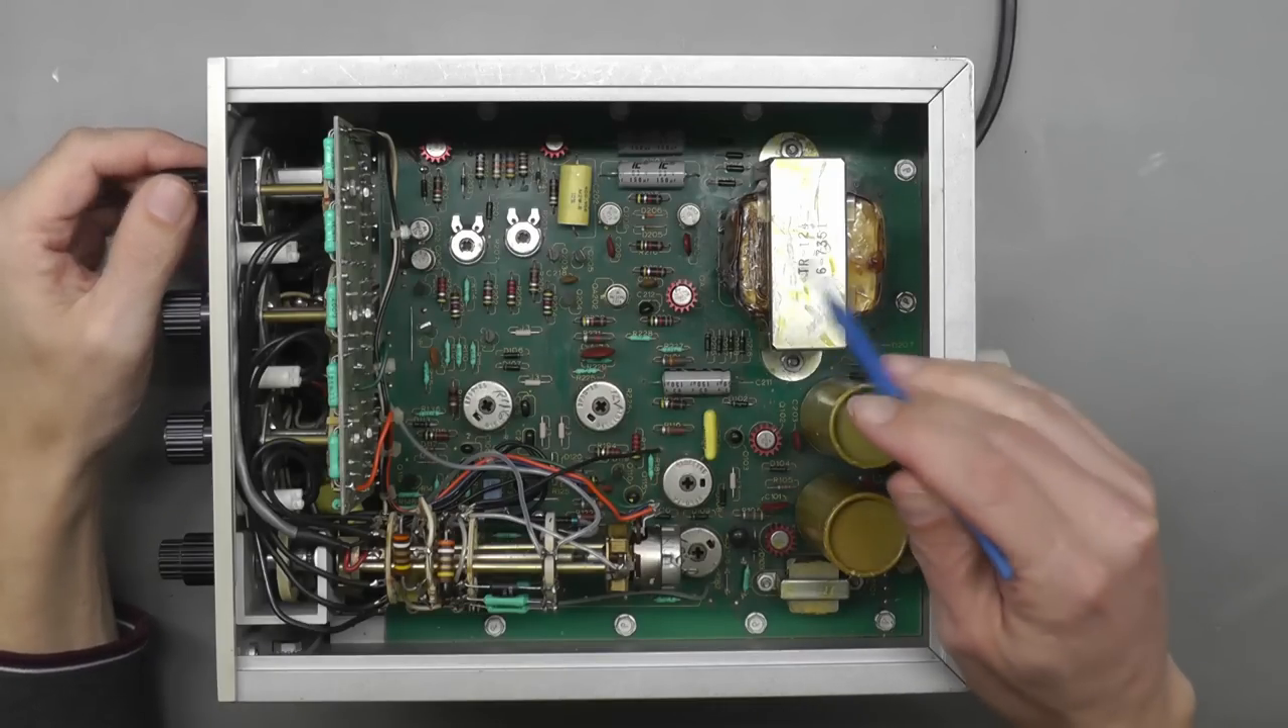Well that's the transformer back in place.